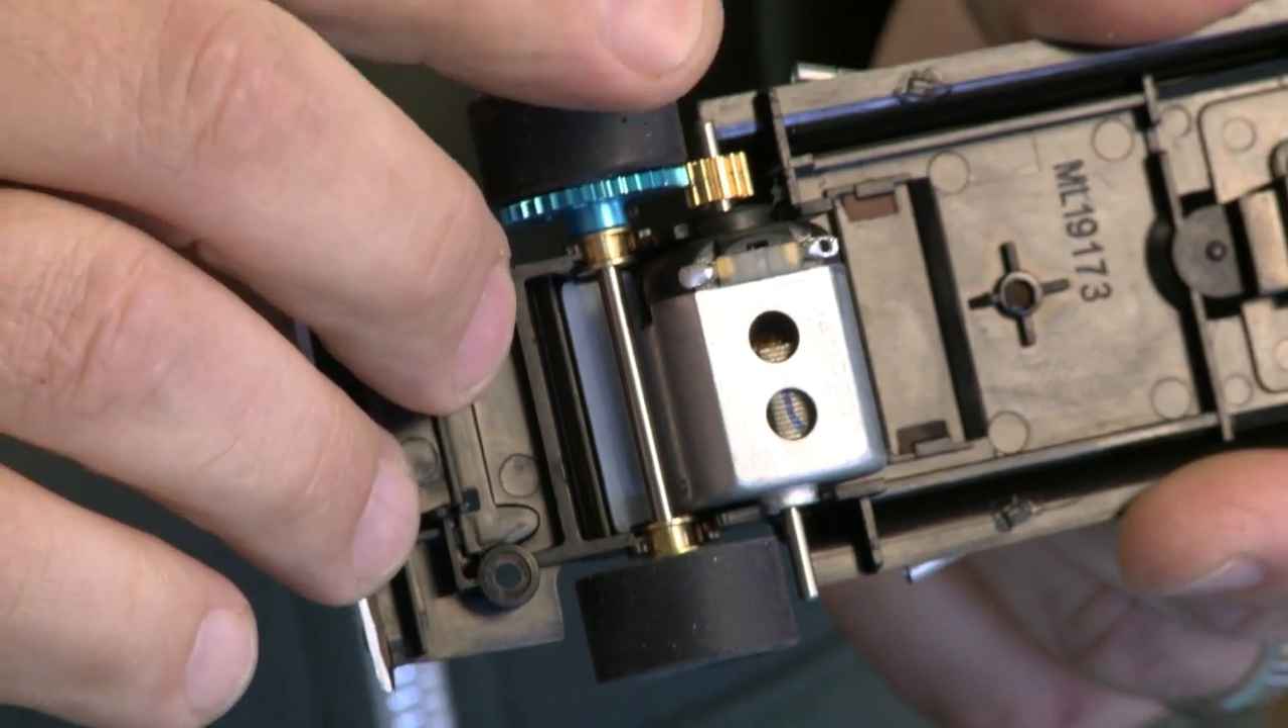So for all practical purposes my motor and axle, rear axle, are all reassembled.